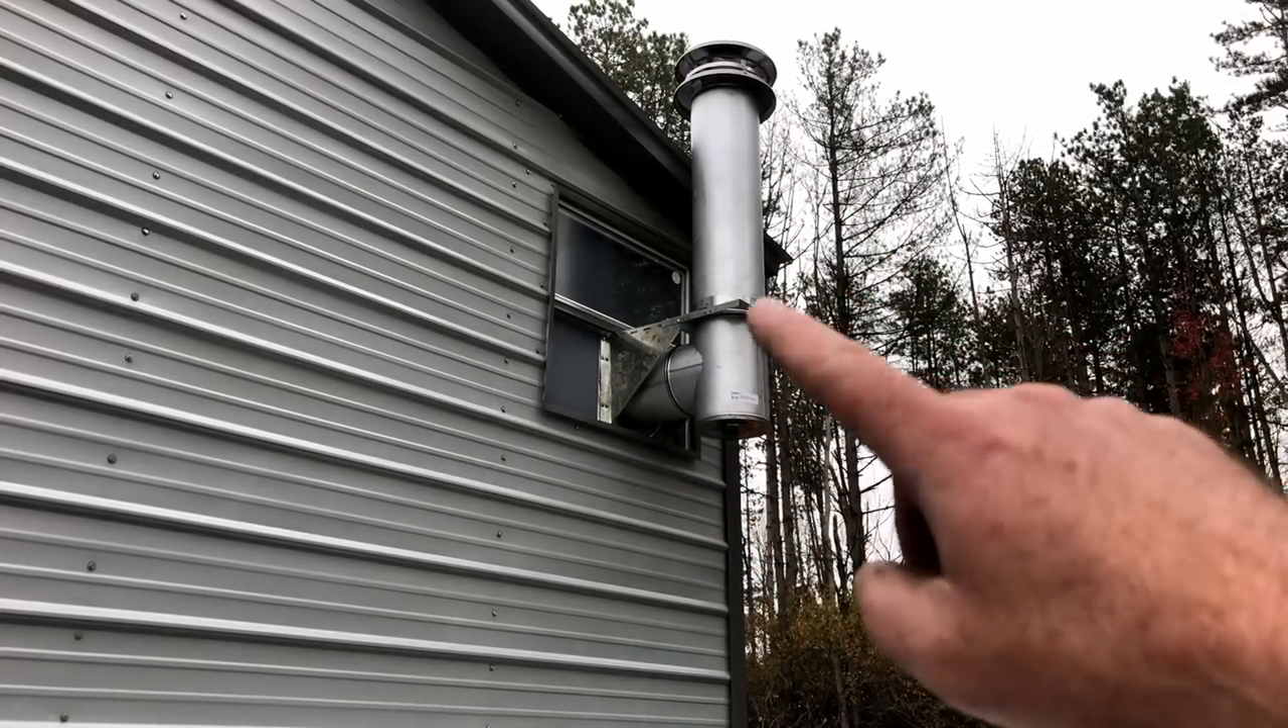Now, I have that 90 hooked into that sheet metal that I have on the window, coming right through the window there, and that is holding the vertical piece with that strap.